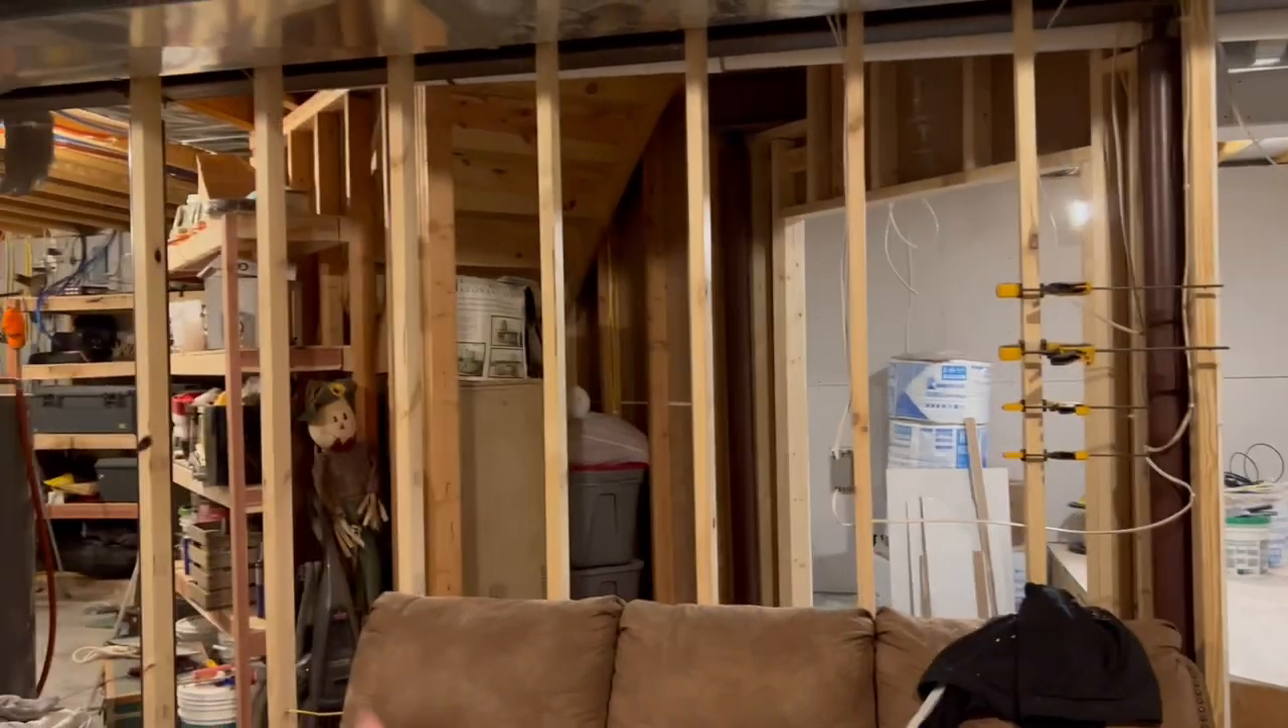Oh, we still got to drywall this wall.